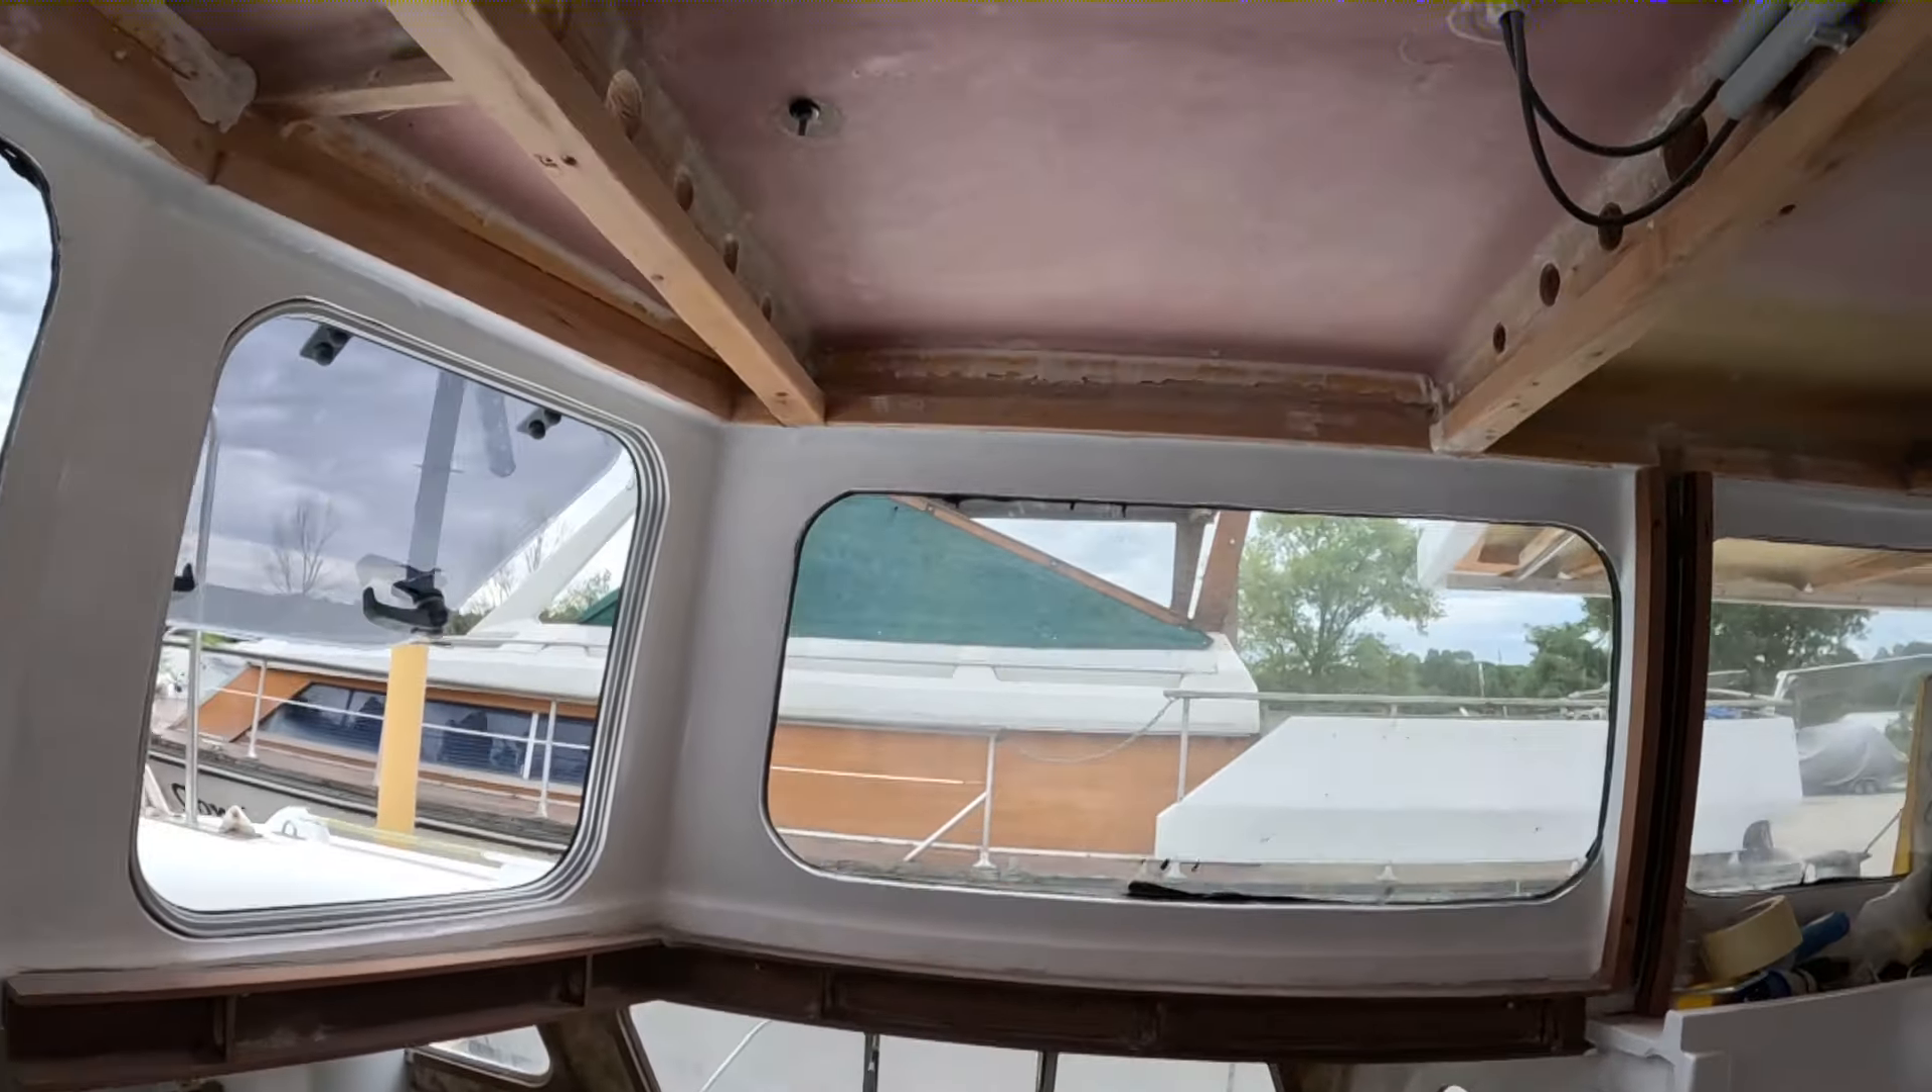Ja, hier ist bis auf die Verkleidung oben alles fertig.